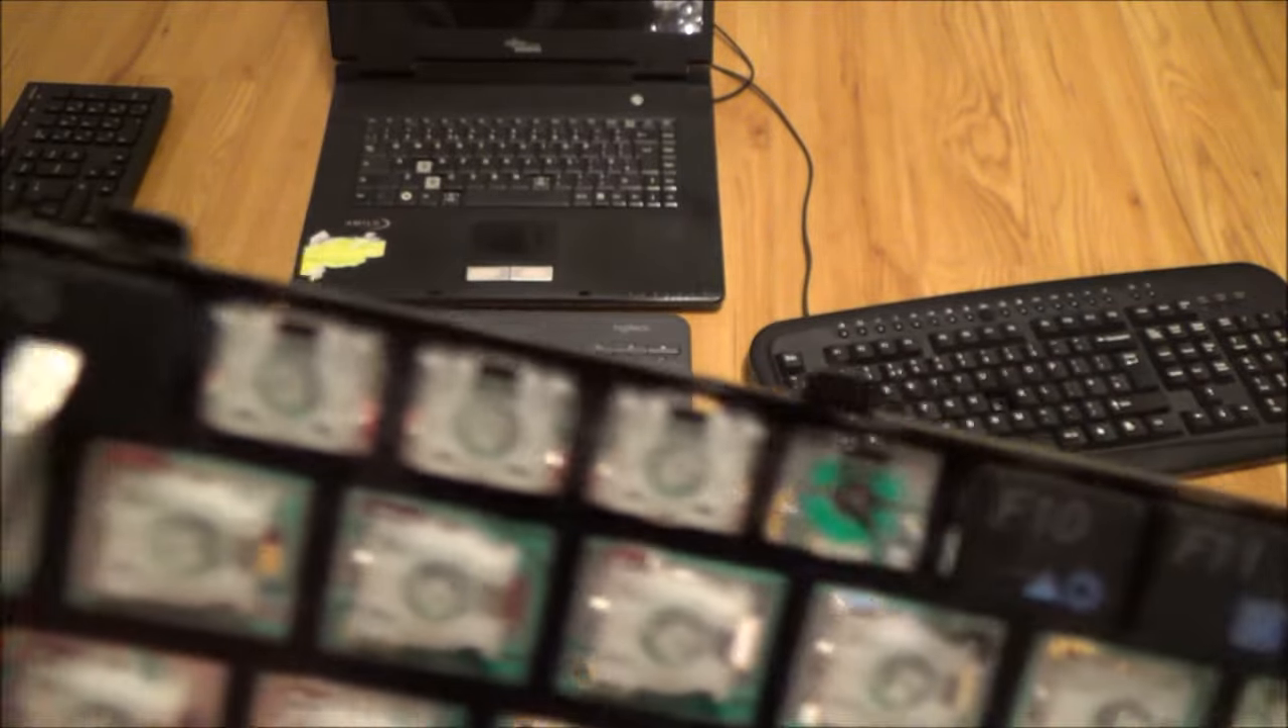All these keys have been taken off already.